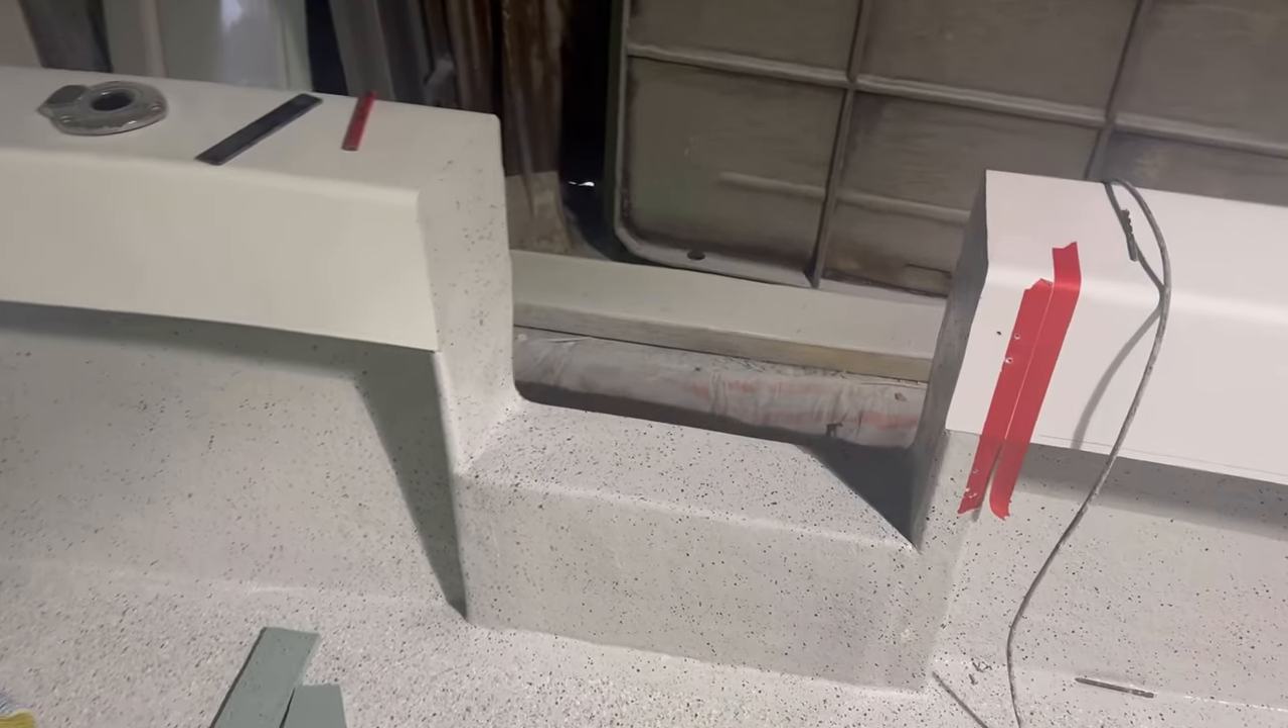Still in the process of fitting the door, but nice big opening there.